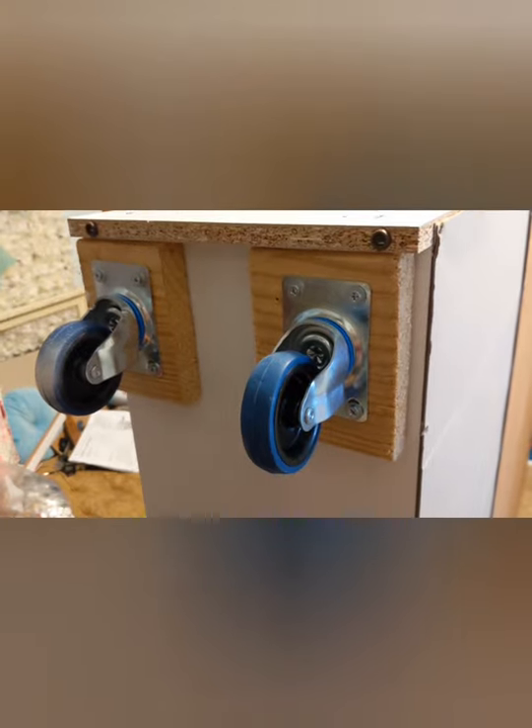All right, guys, this is how I've attached the wheels, or should I say my husband has helped me attach the wheels.